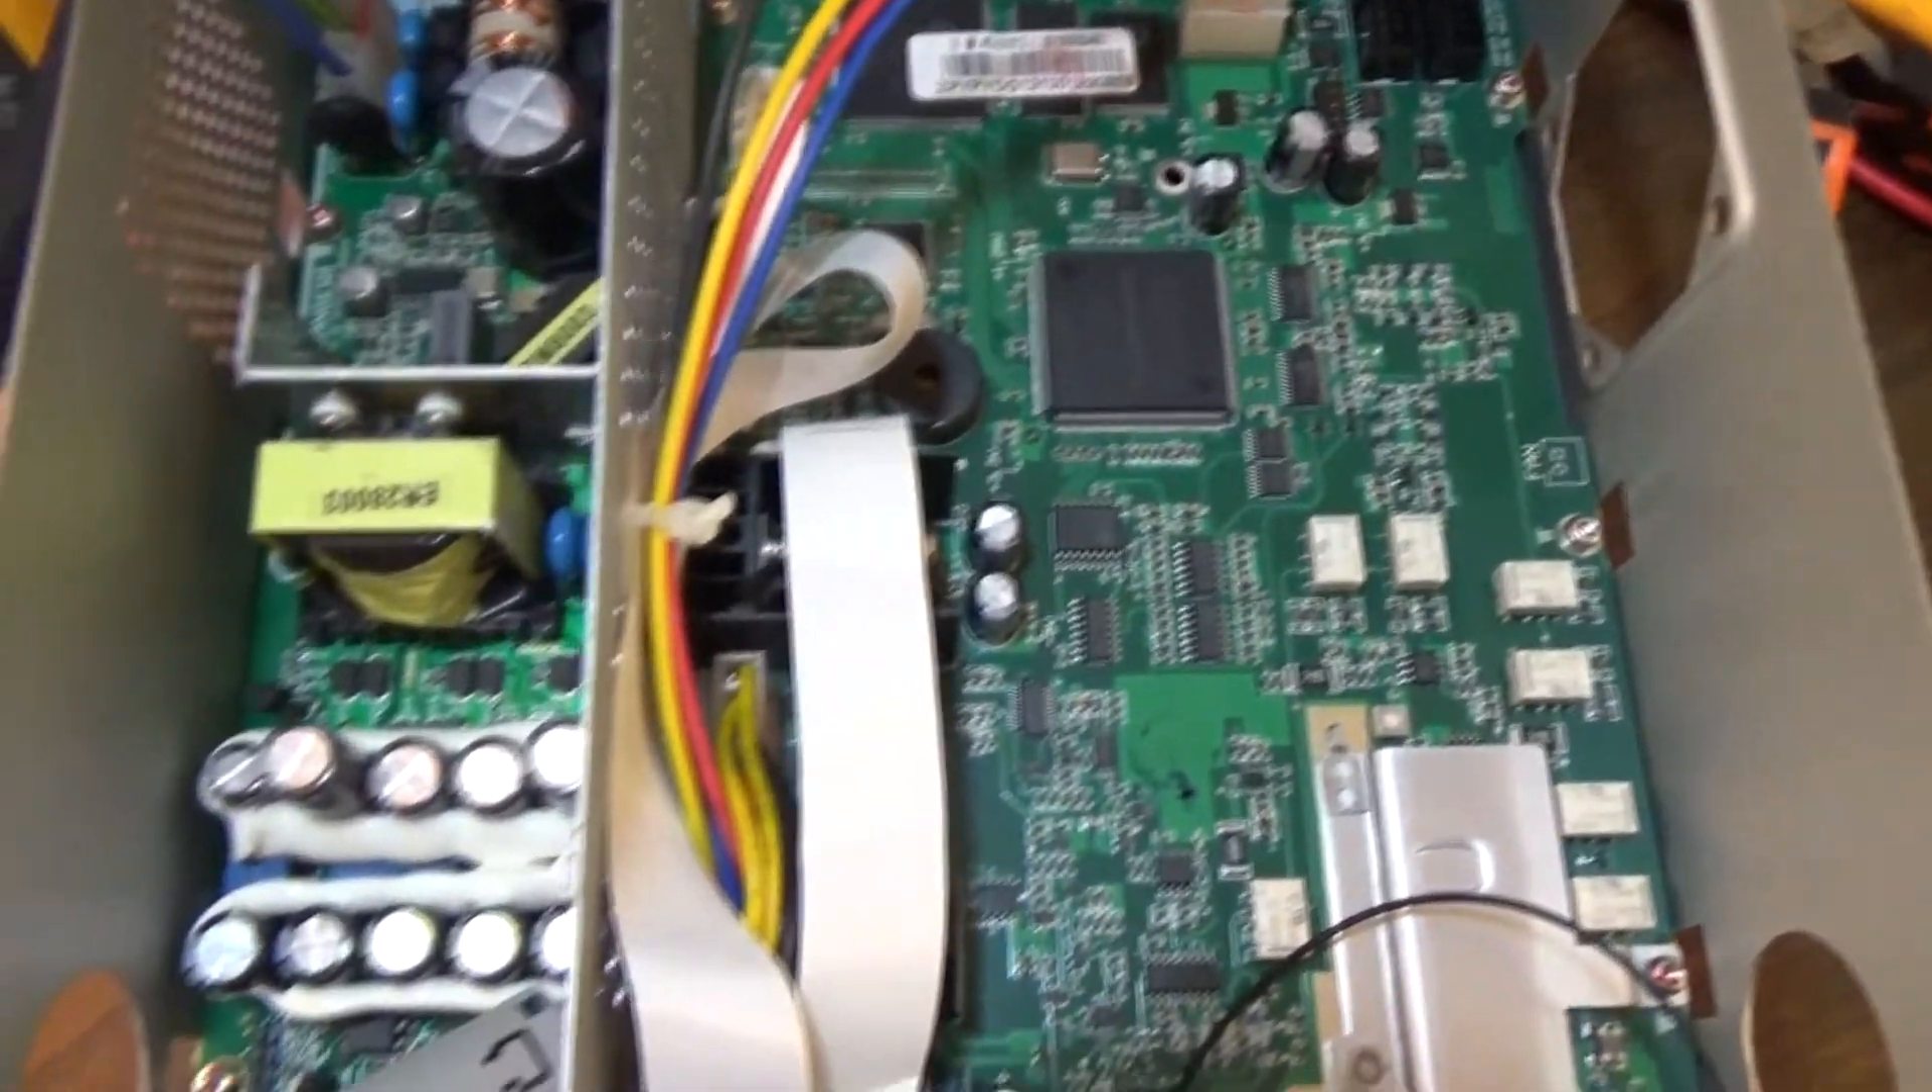I have already opened the function generator.